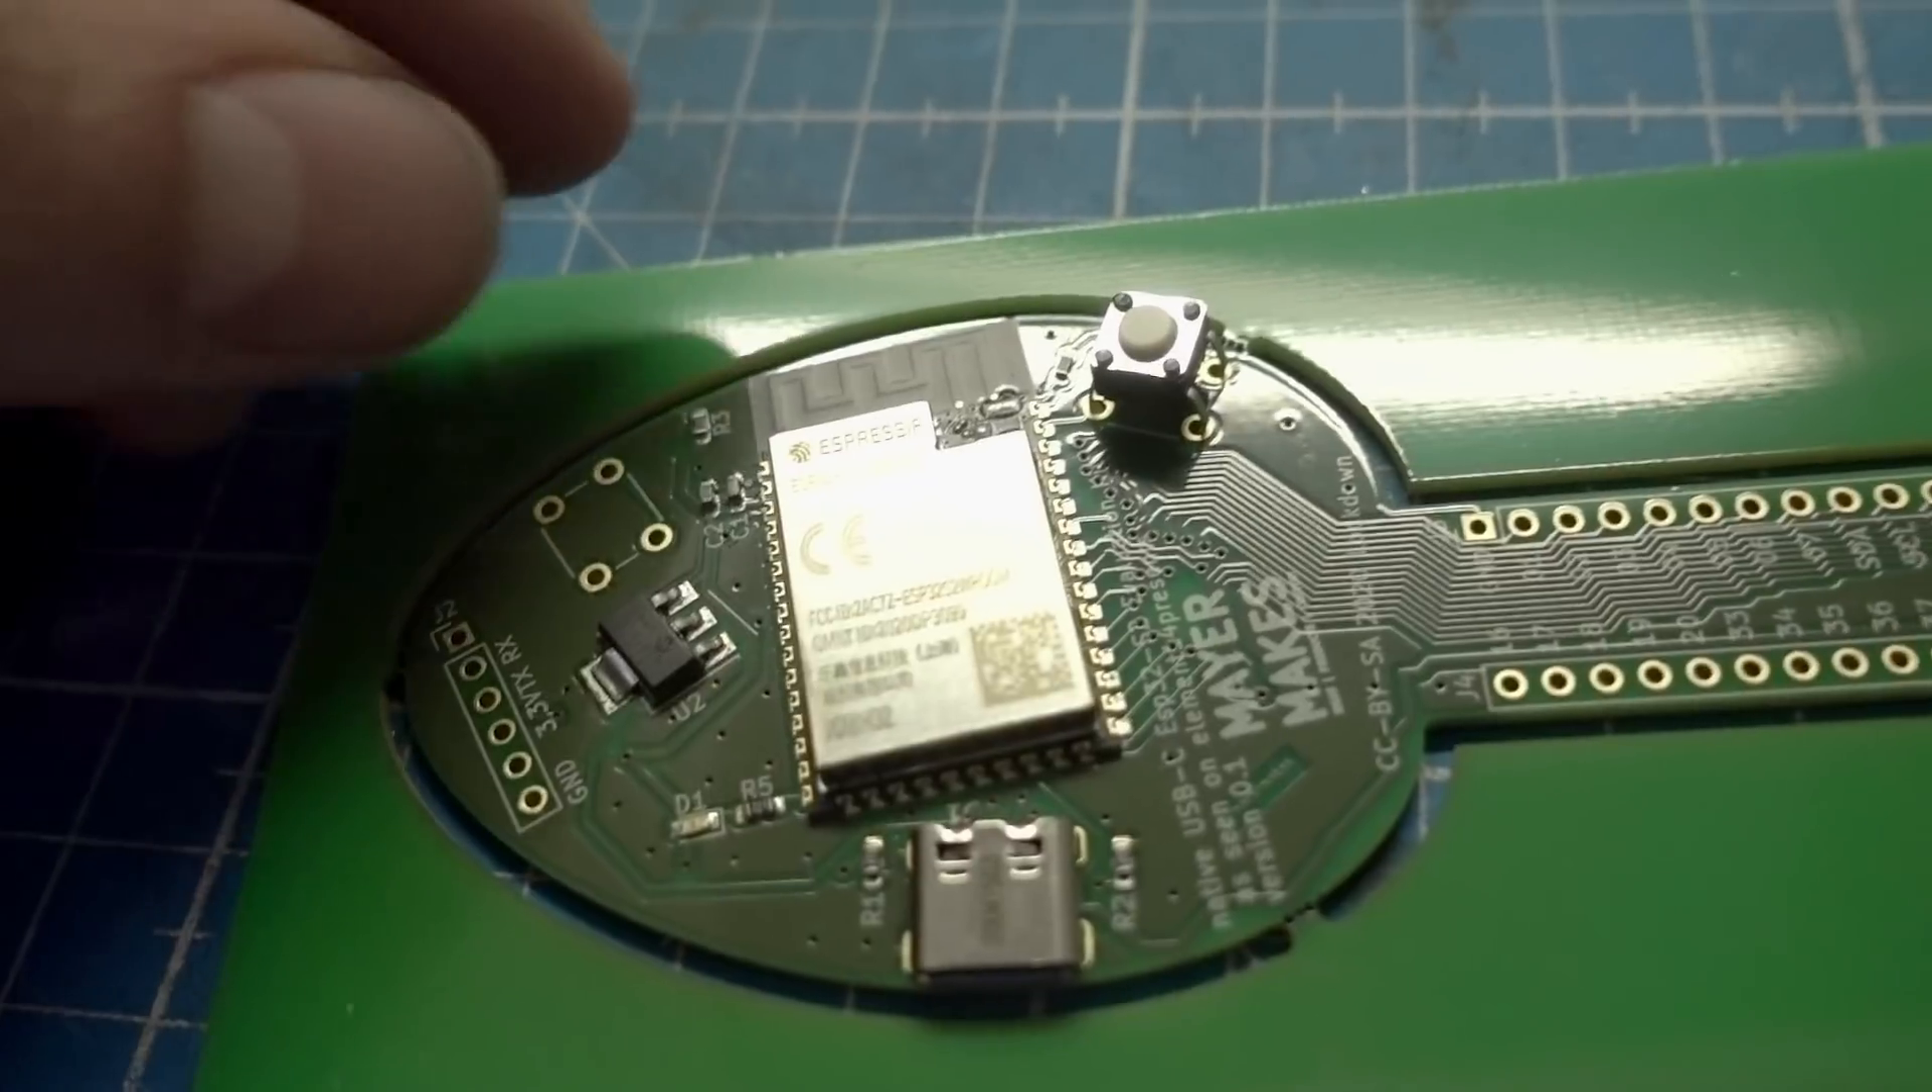The board is basically finished. Except for the through hole components.